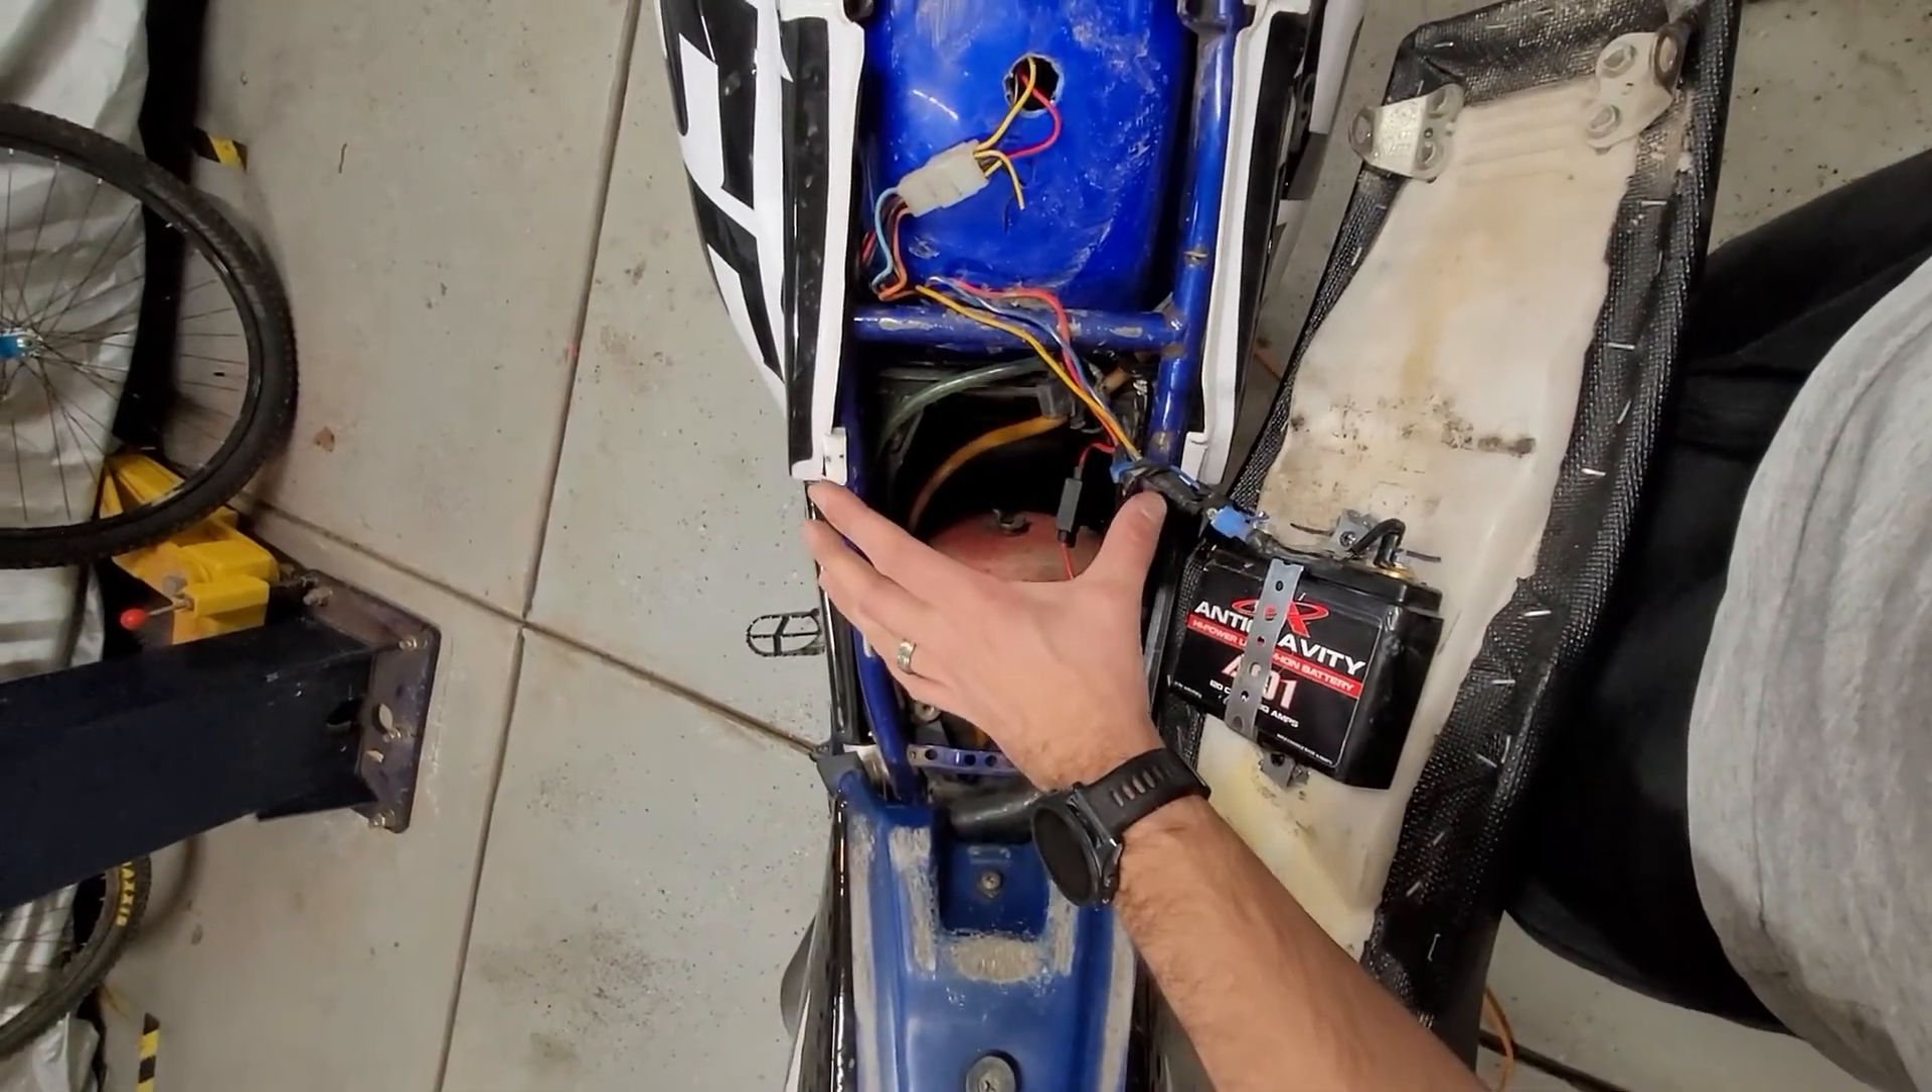I have my battery attached to the back of the seat here because there's kind of no good space.